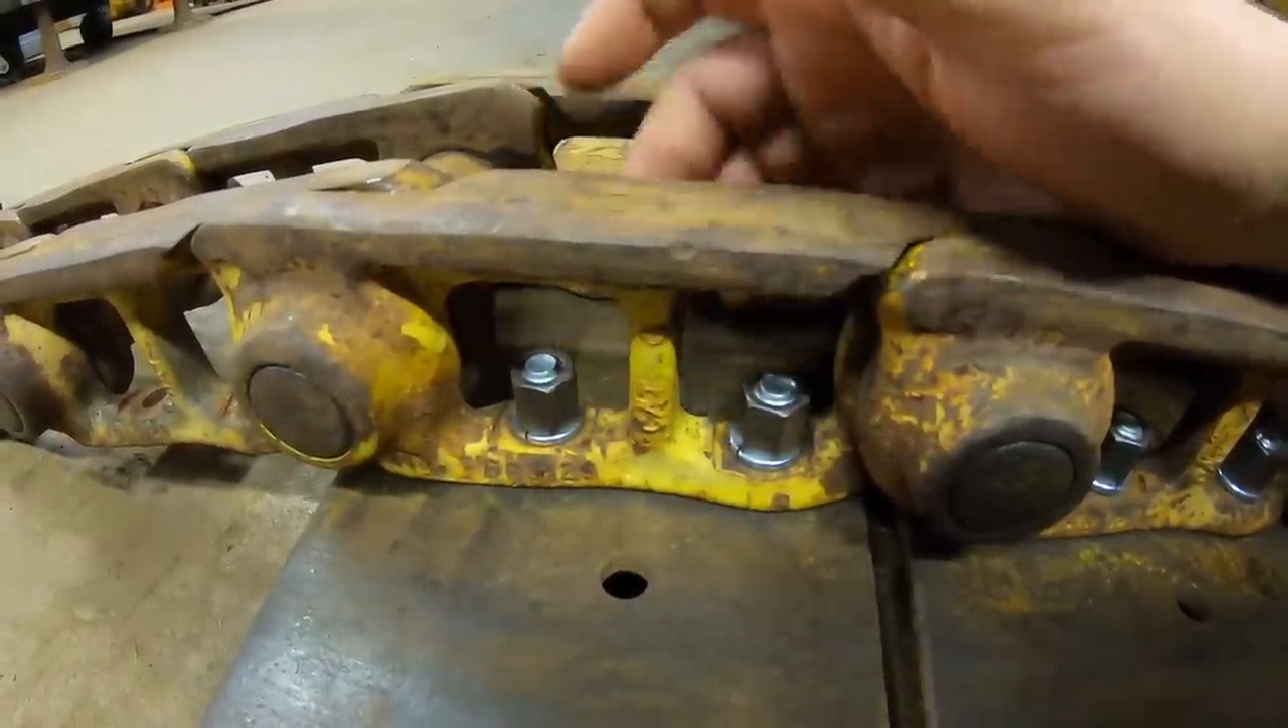You can see they use every bit of the thread of the bolt you don't have anything sticking out above the nut.